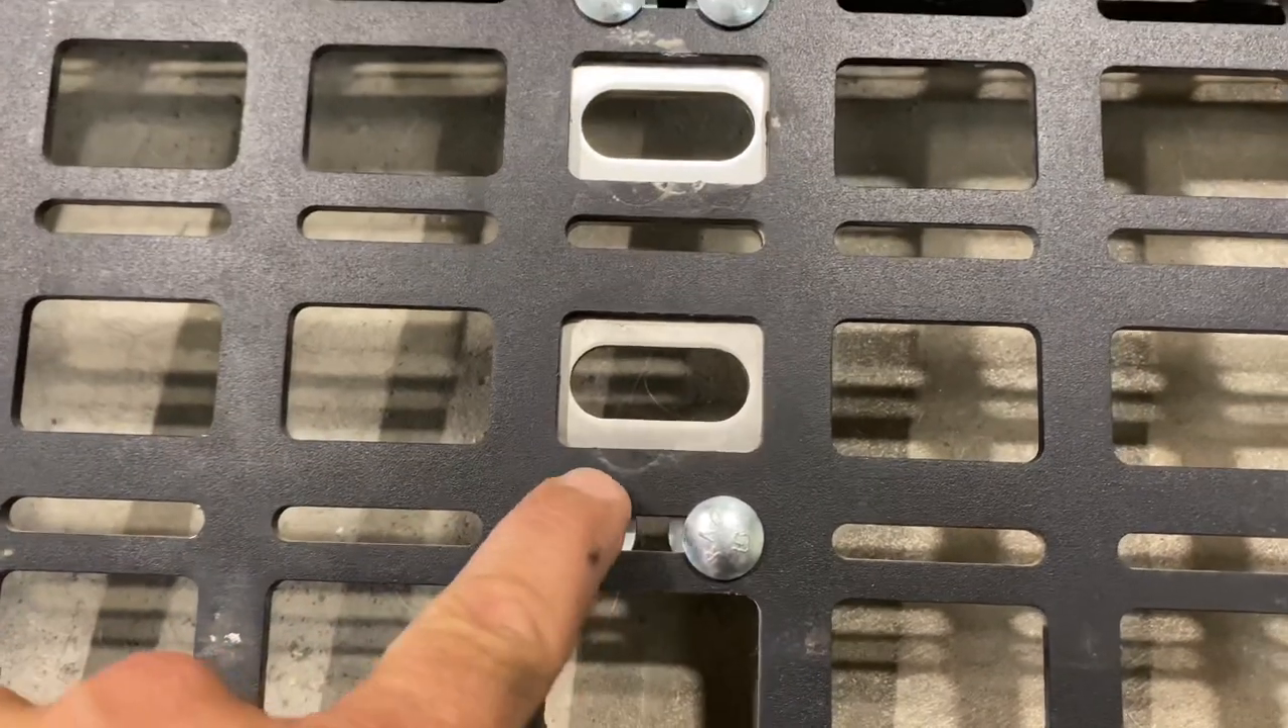The carriage bolt um actually fits perfectly inside the small molly slot here carriage bolt sits right inside there.